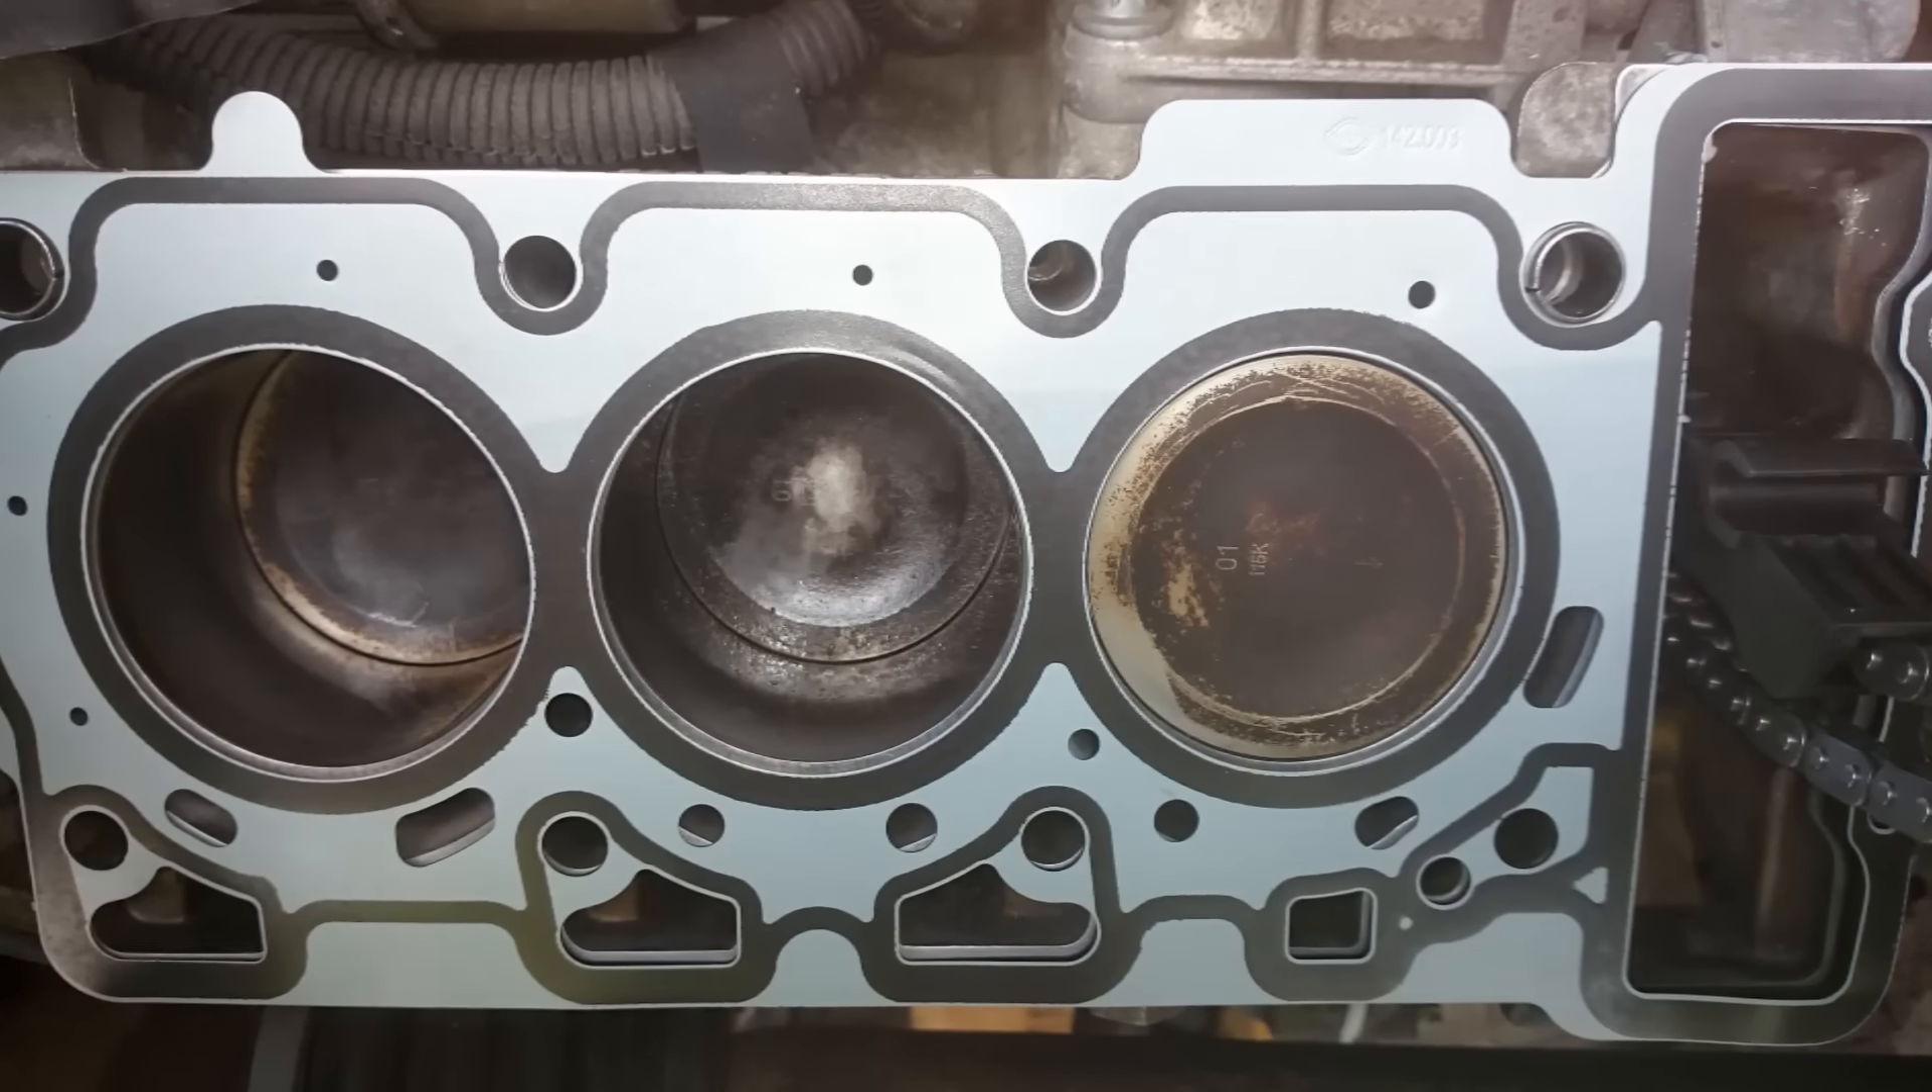Hier sieht man jetzt also dass ich auf dem motorblock schon mal die neue zylinder kopfdichtung aufgelegt habe.